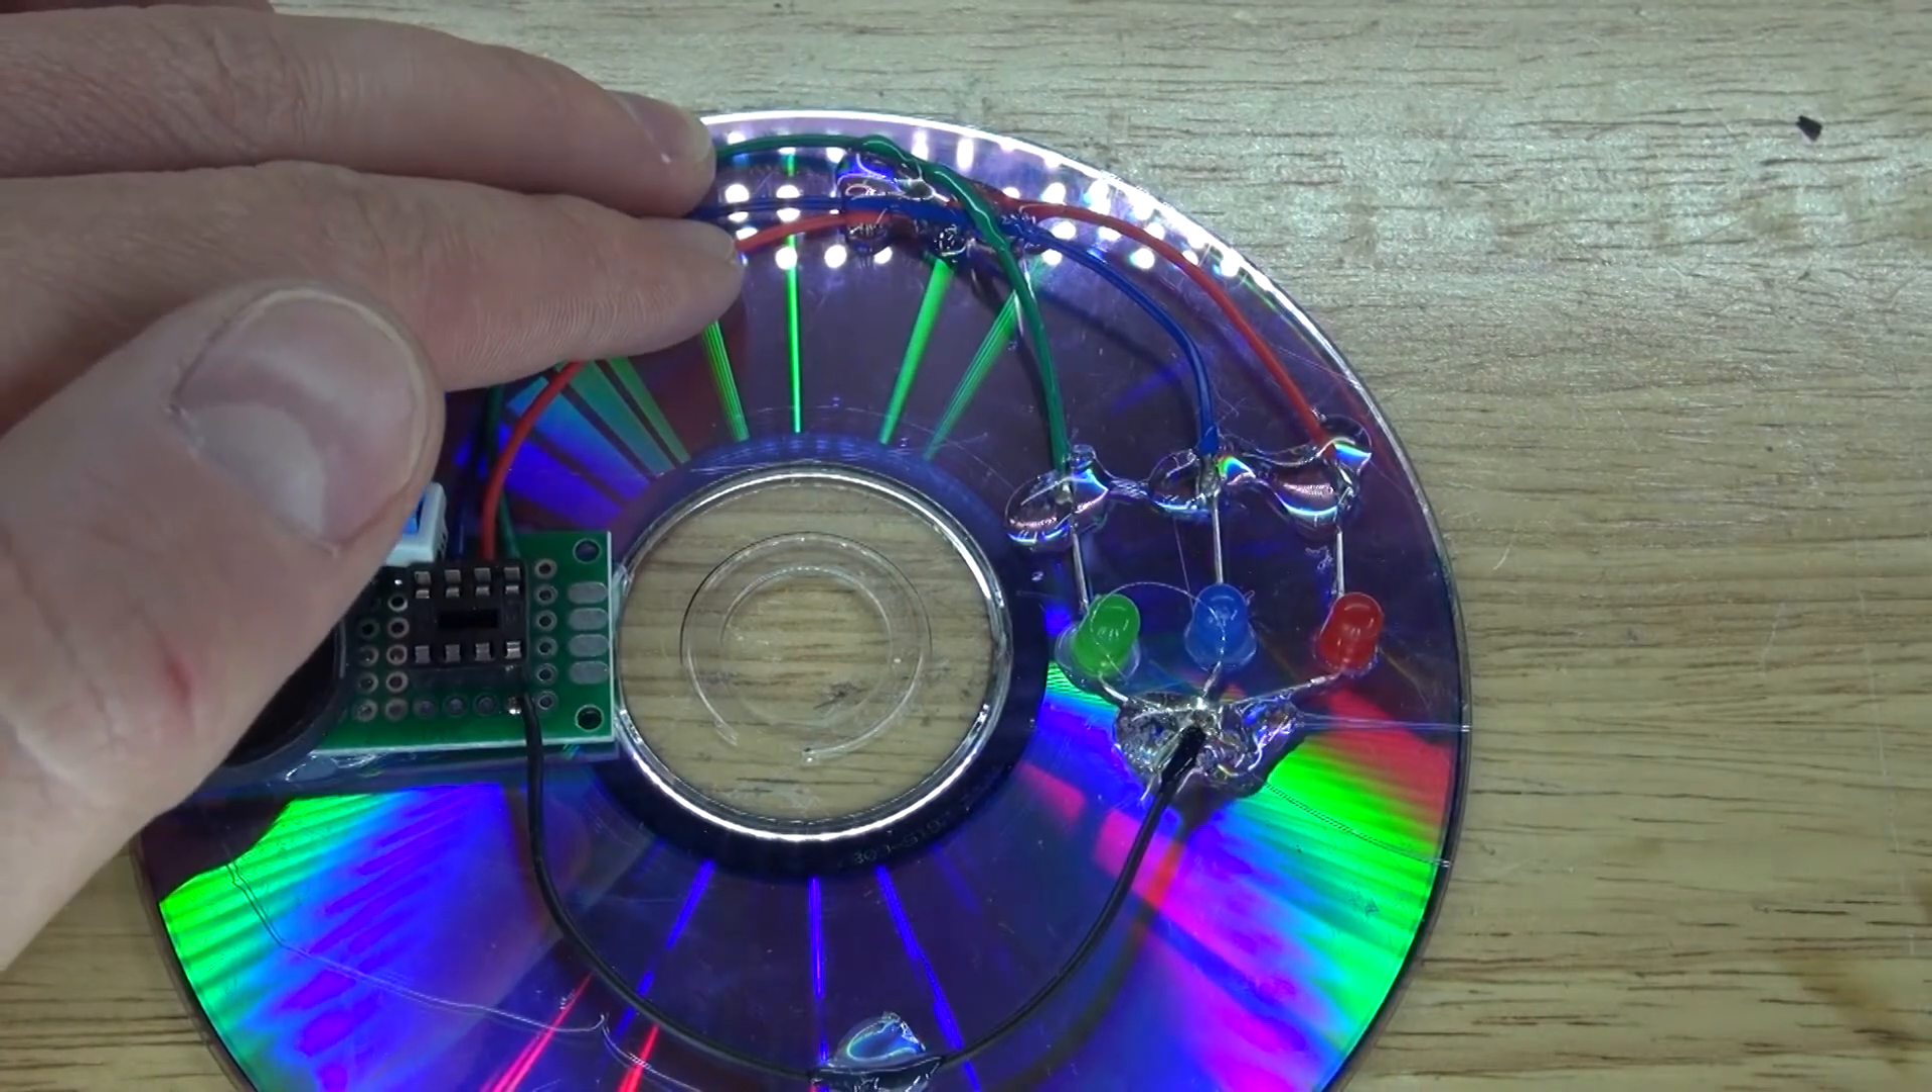The LEDs are now connected to the circuit.